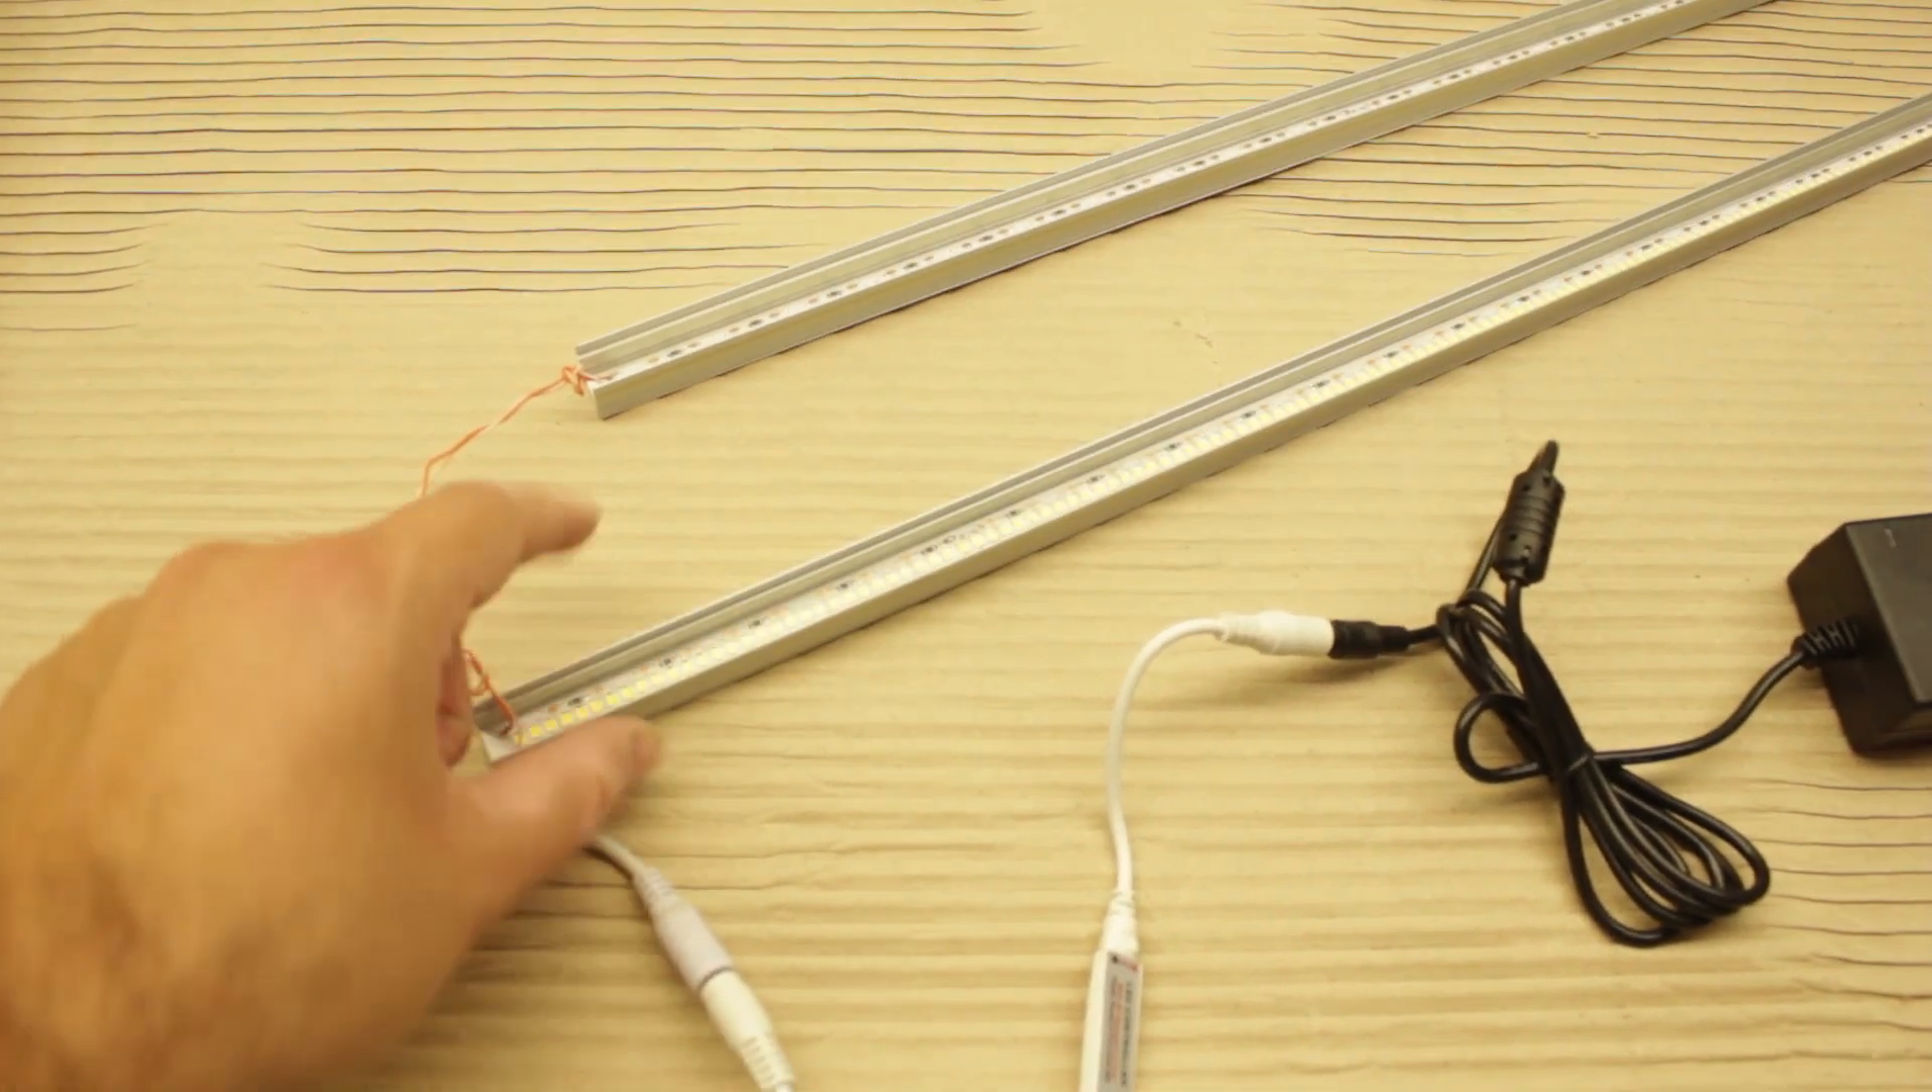So I've got the LED strips Soldered together in one meter length And then I have and I've gone and I've stuck them to the aluminum profile.